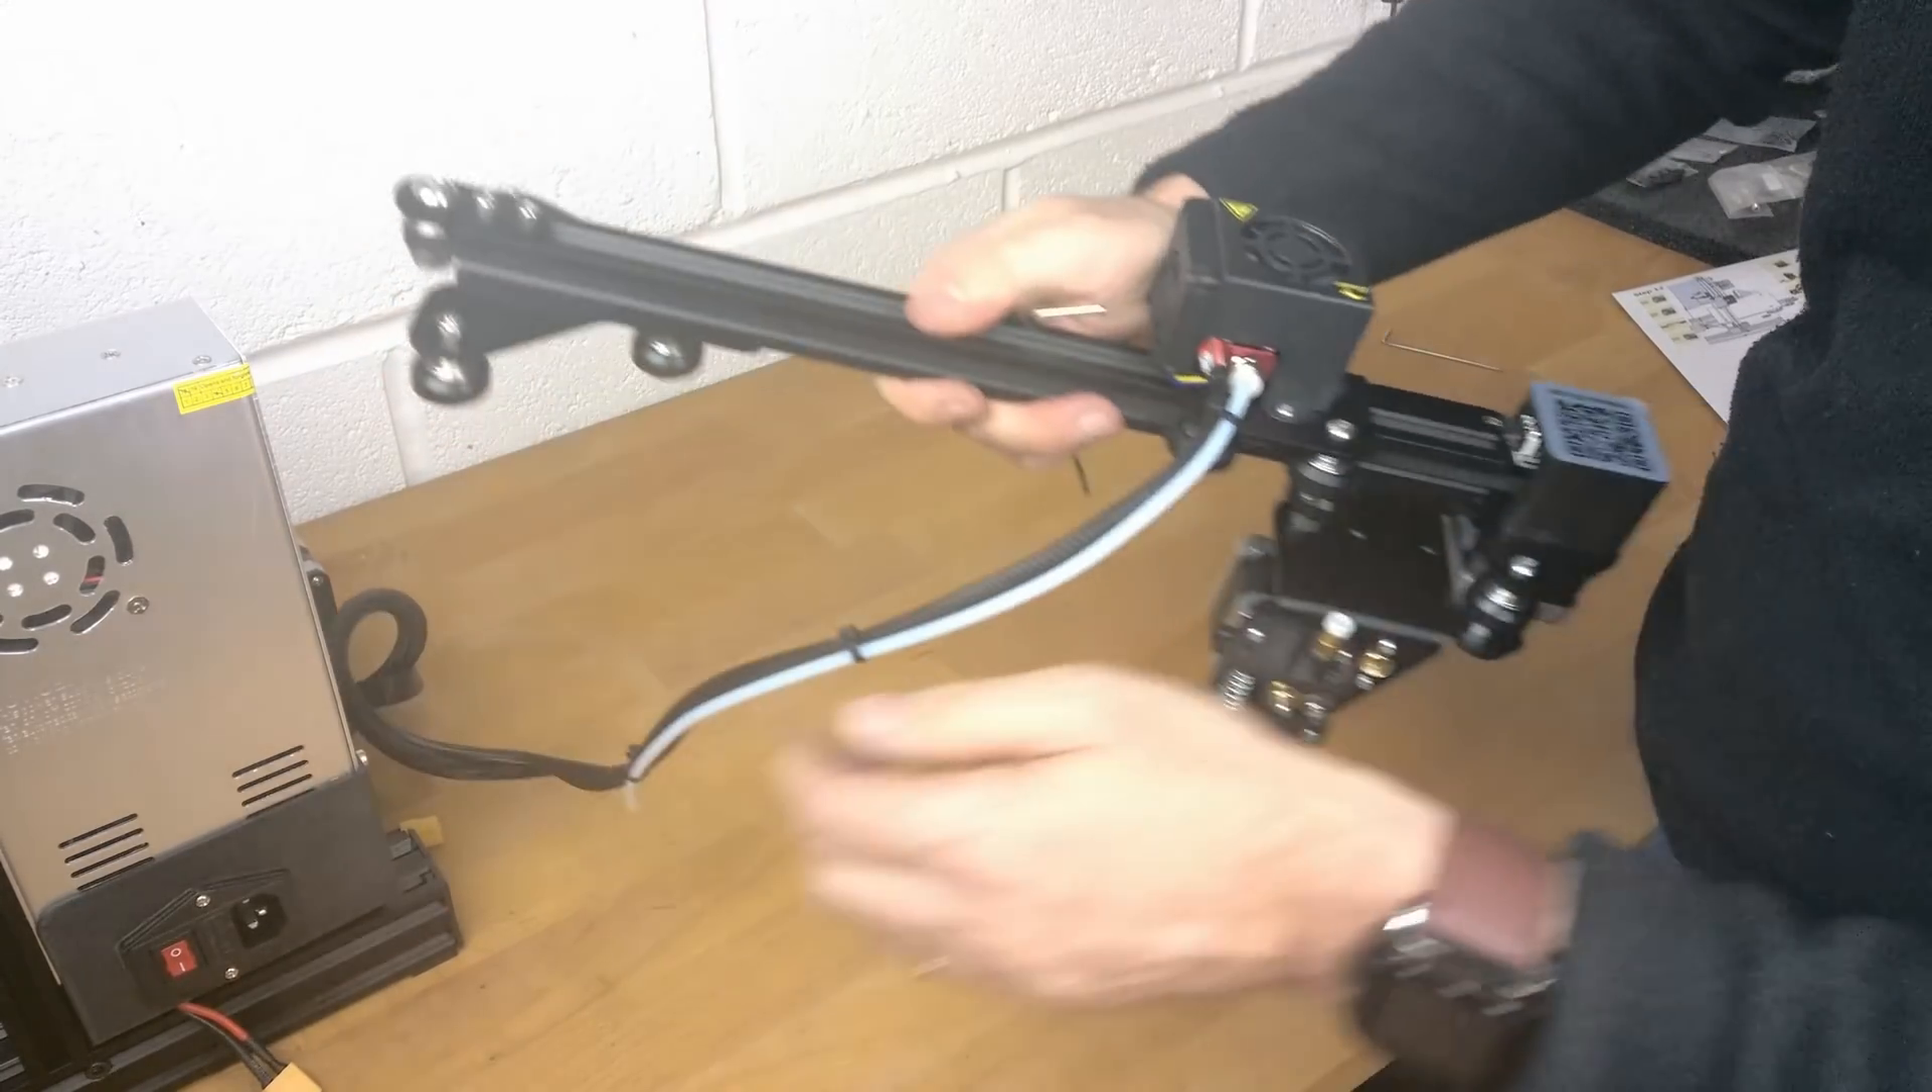The X-axis assembly is now complete.